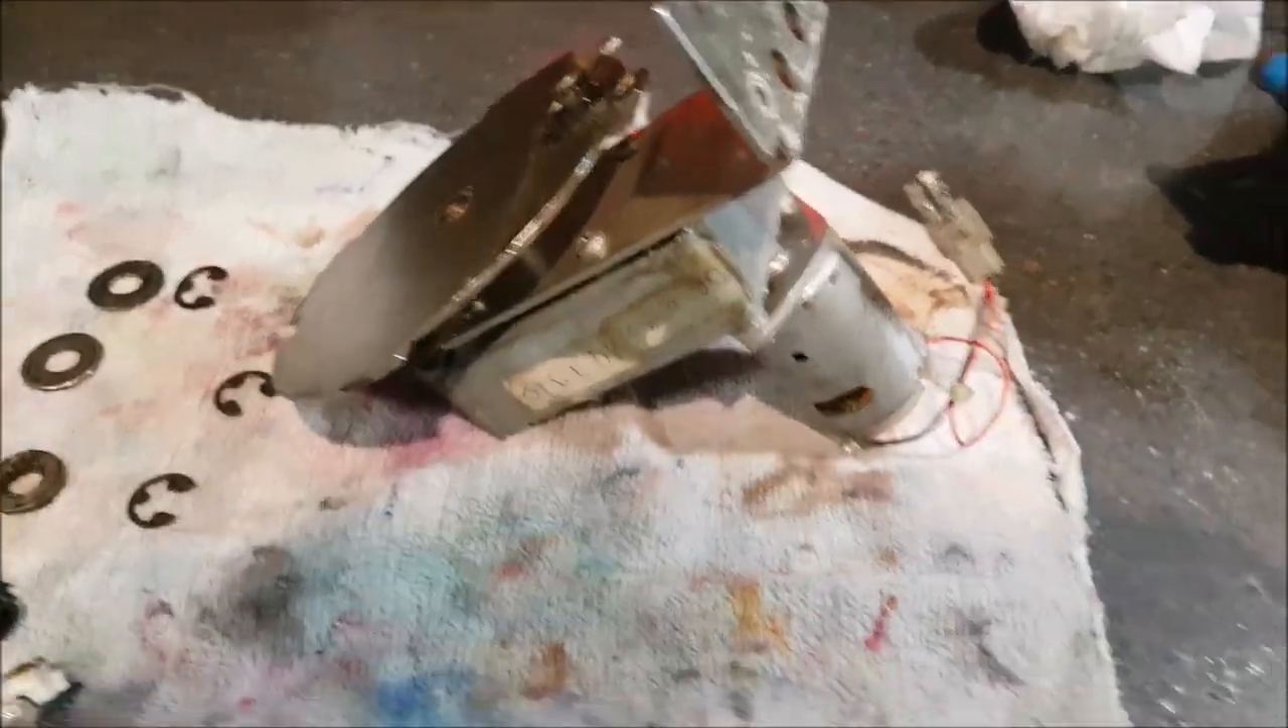I managed to remove the motor.